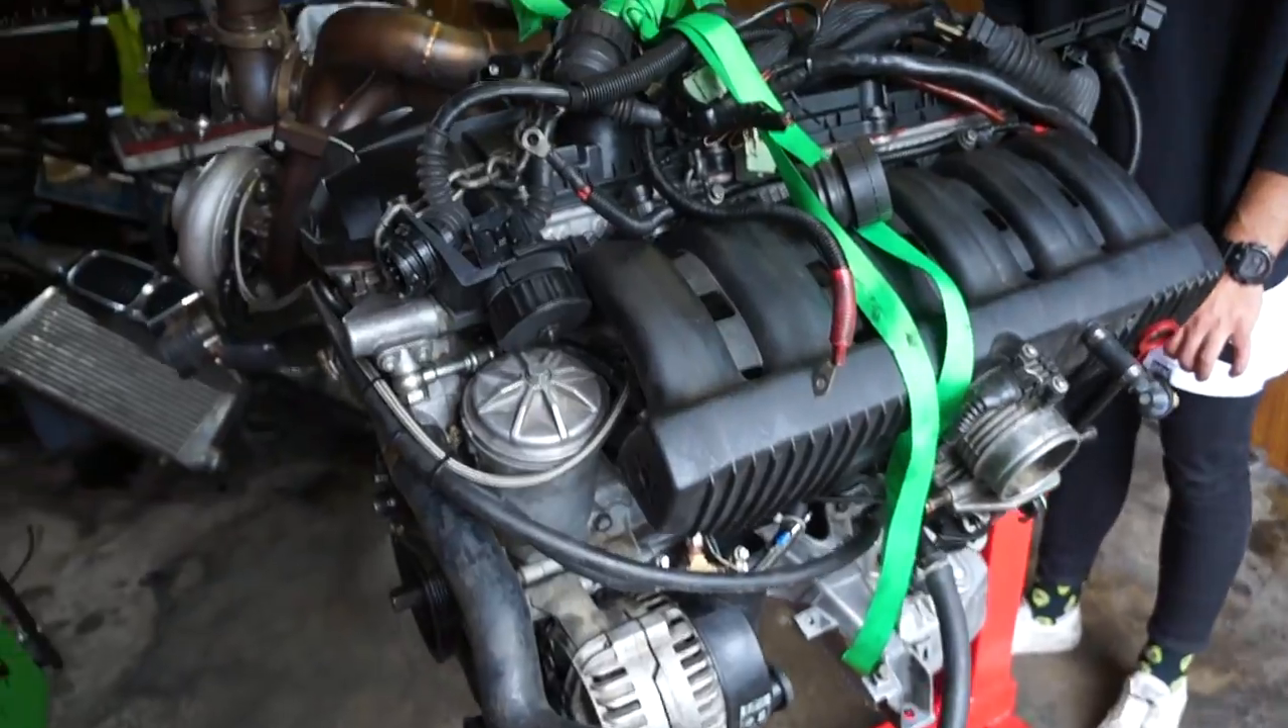We've got the uh strops hooked up to the engine so we can lift it up.